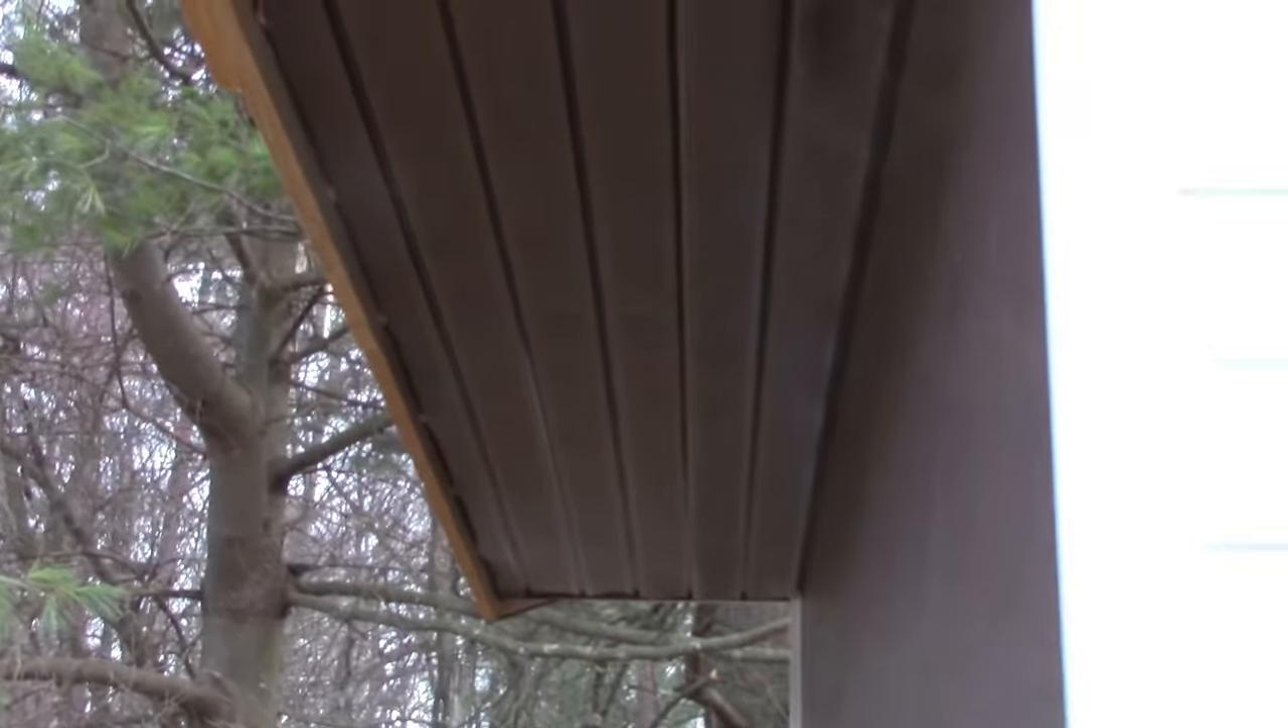I did not get it on camera, but I did get the help that I needed to put in that last strip of soffit. So, now the underside there is done as well.